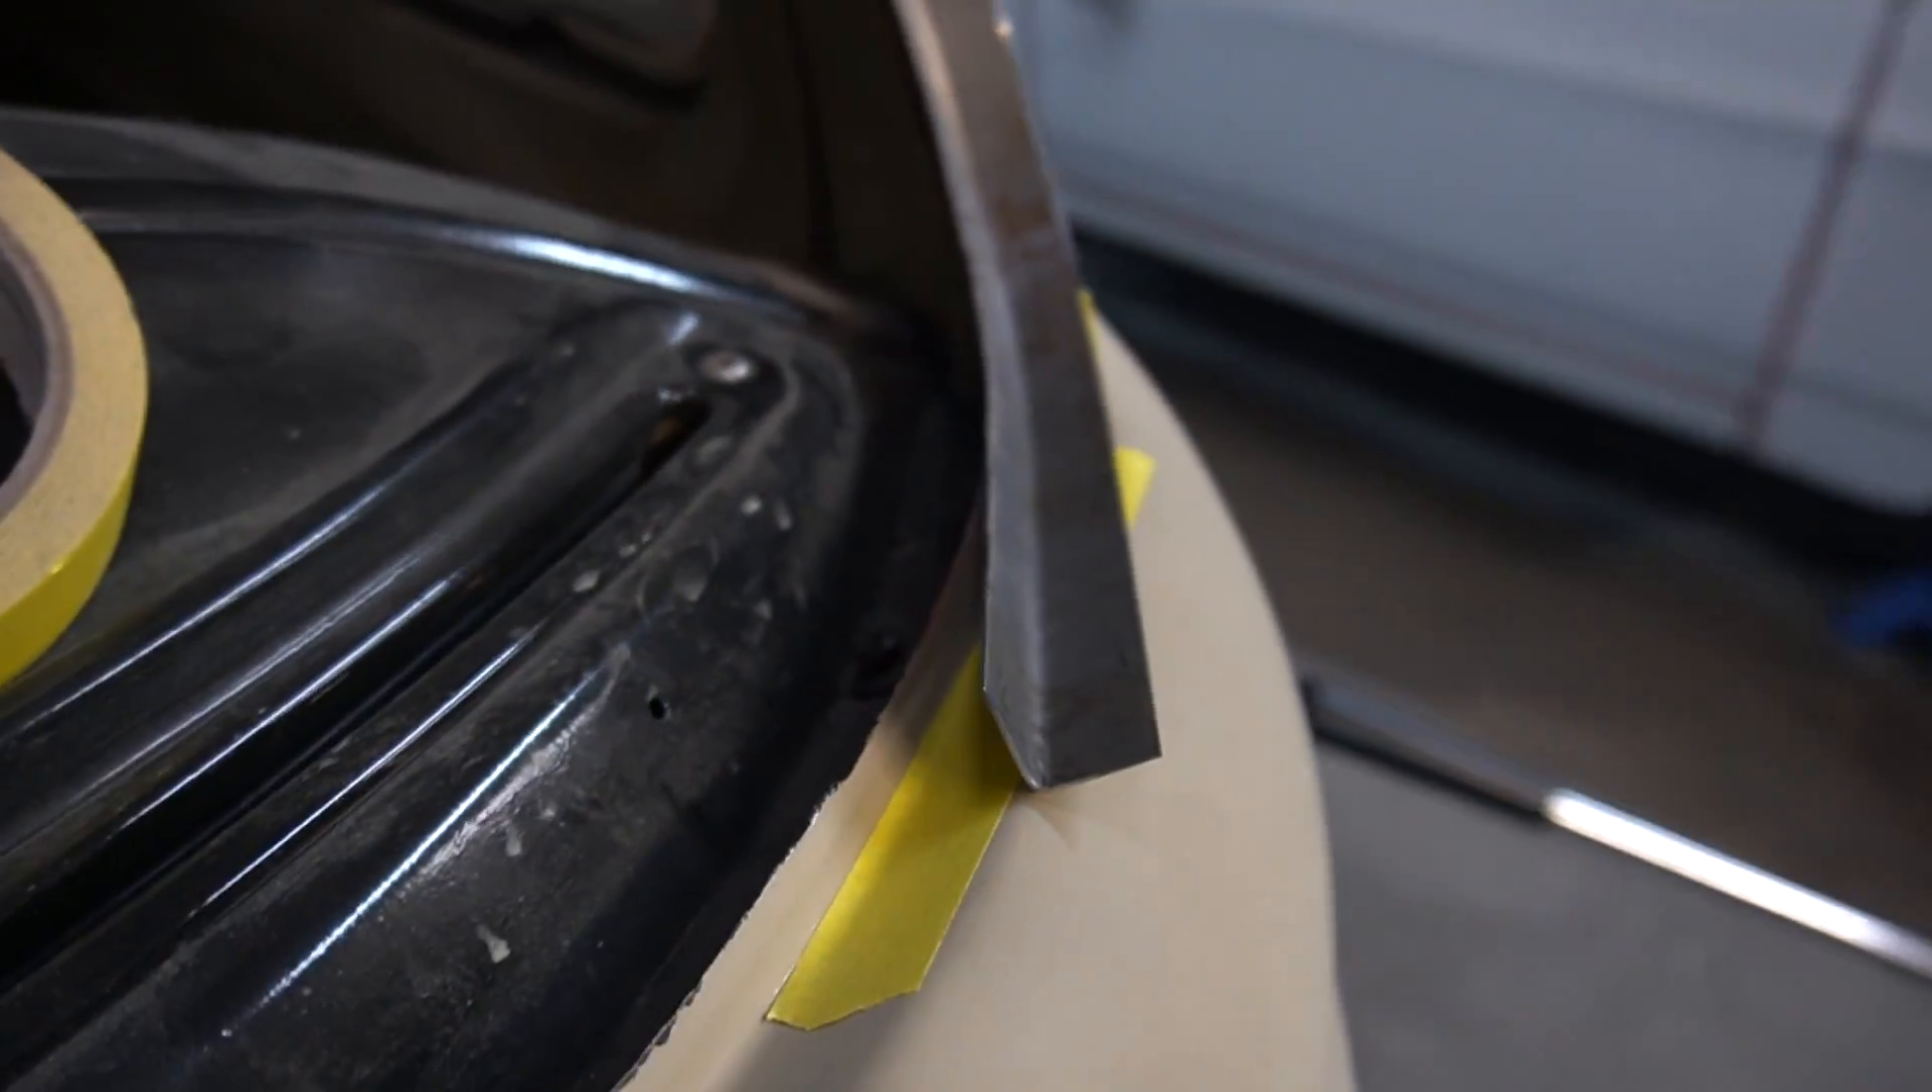The problem we're having though is this windshield starts to curve around this way and this part that we made is sticking straight out.